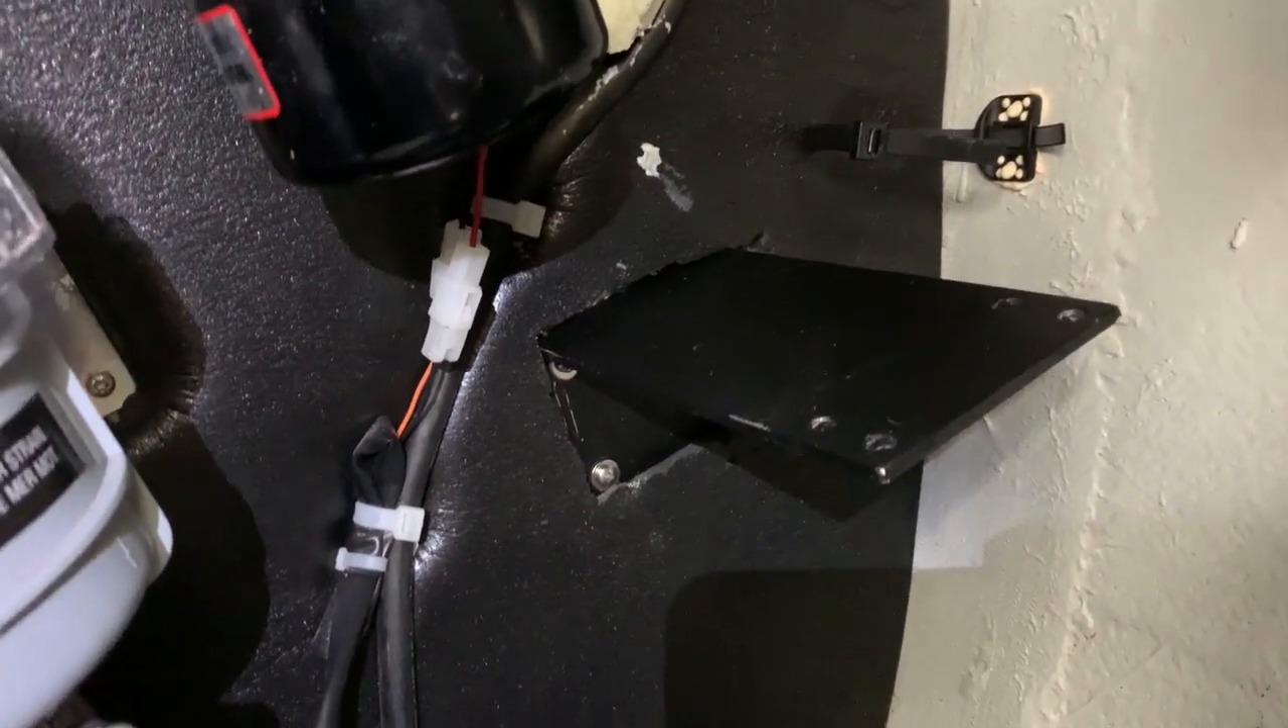Die Konsole, nenne ich das jetzt mal, diesen Winkel, für die Ölpumpe habe ich montiert.